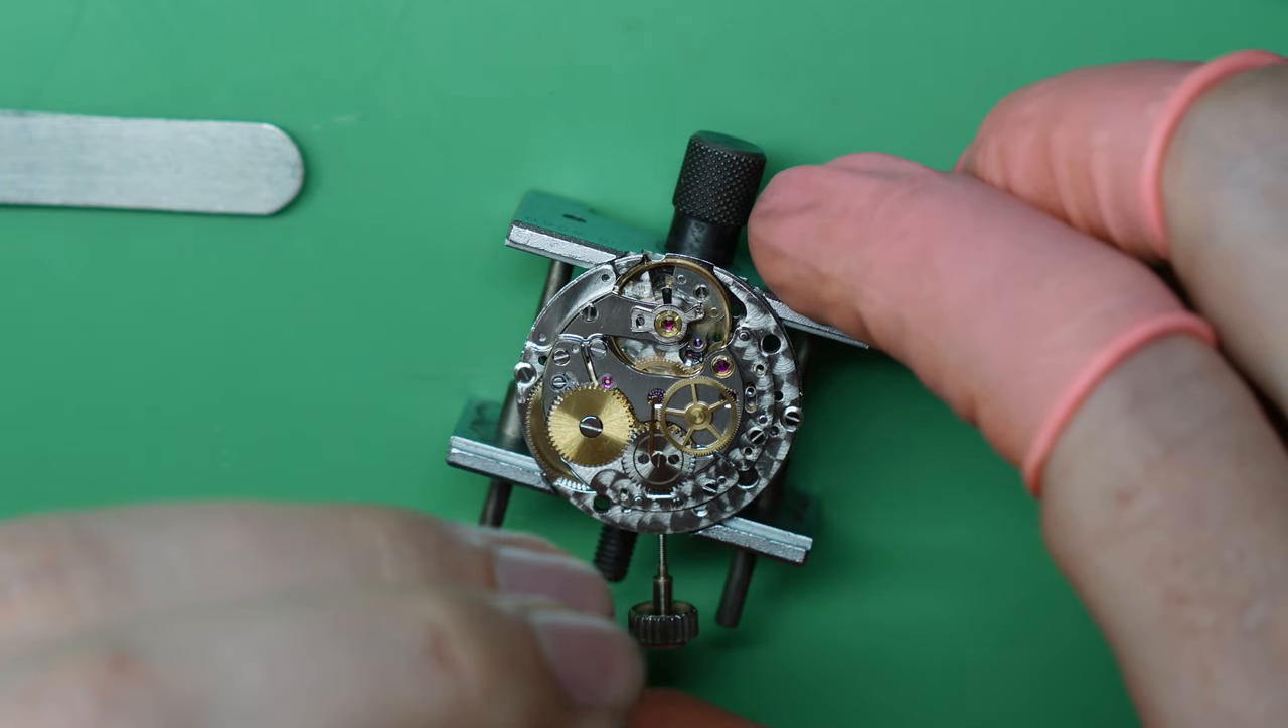So as you can see i've just put the stem and crown in.